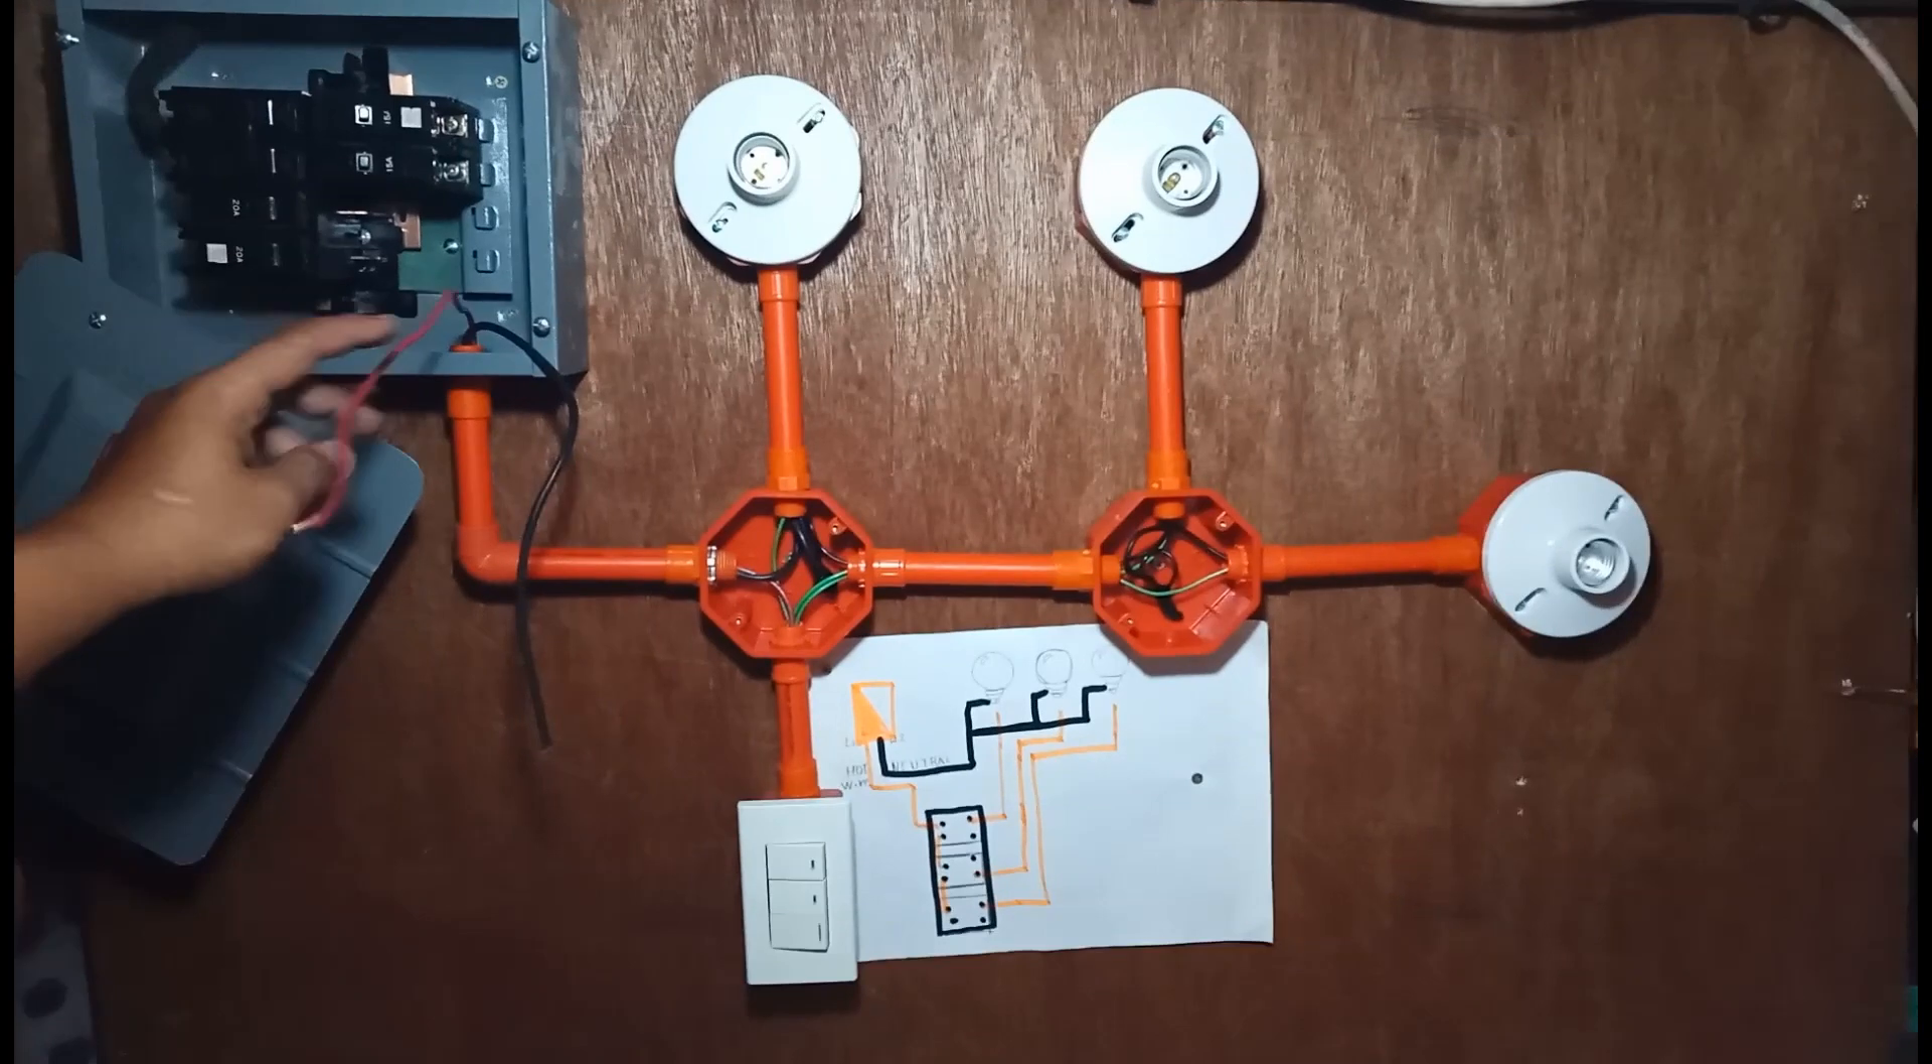Okay na nagkabit ko na lahat ang ating mga receptacle.